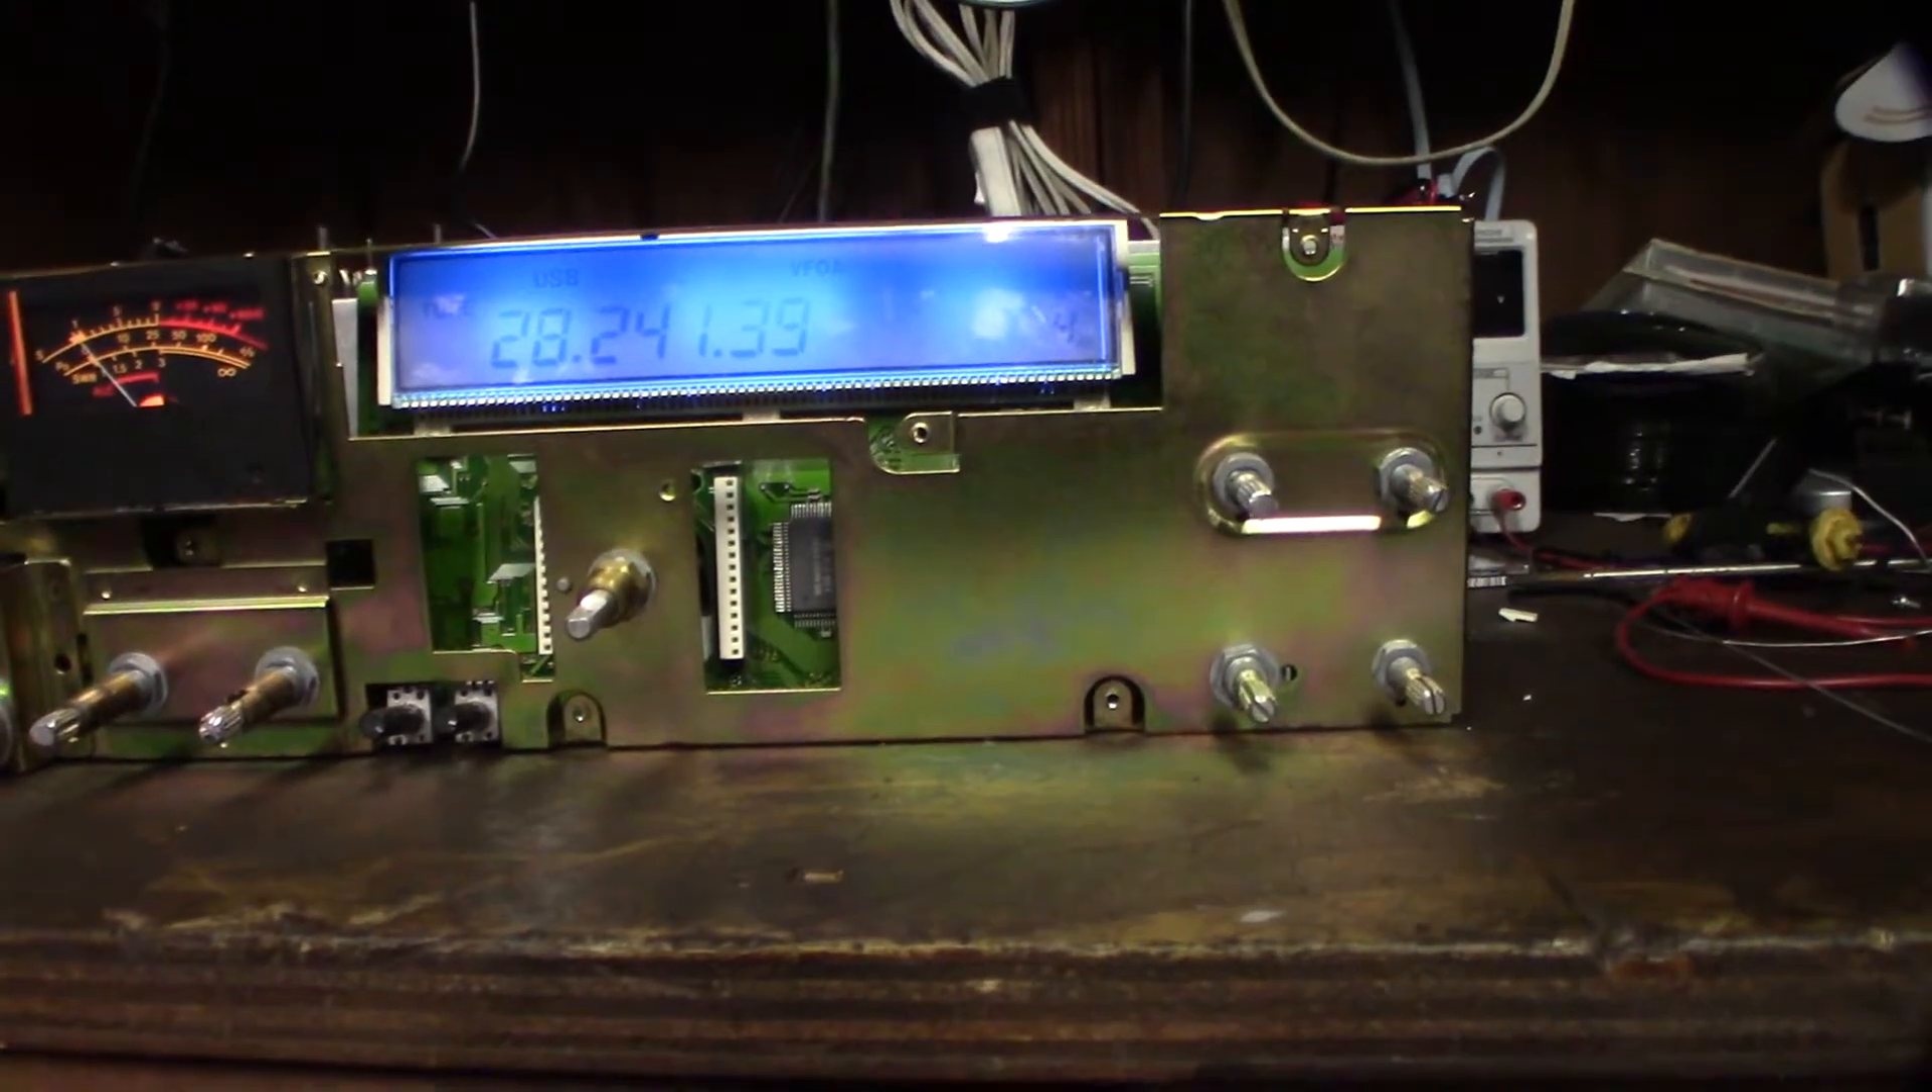All right guys man I can't believe I got that LCD back on there.